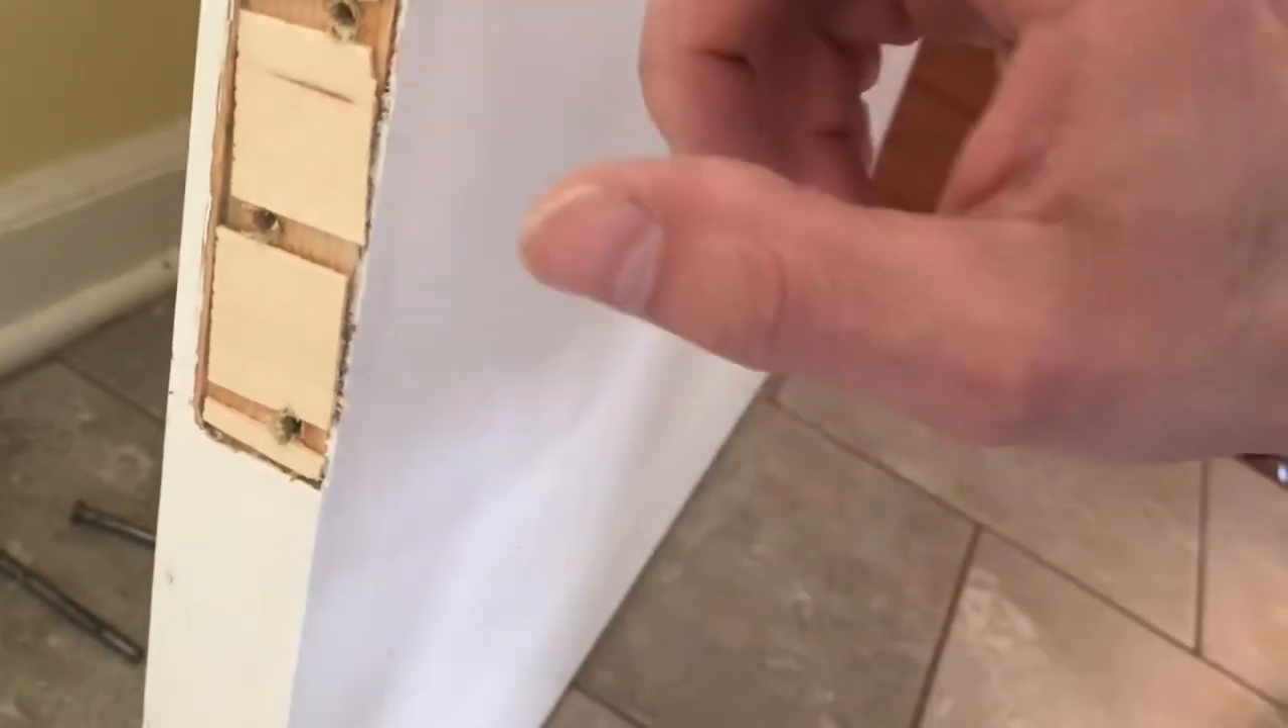Here are my shims in place. I just kind of cut them to fit.